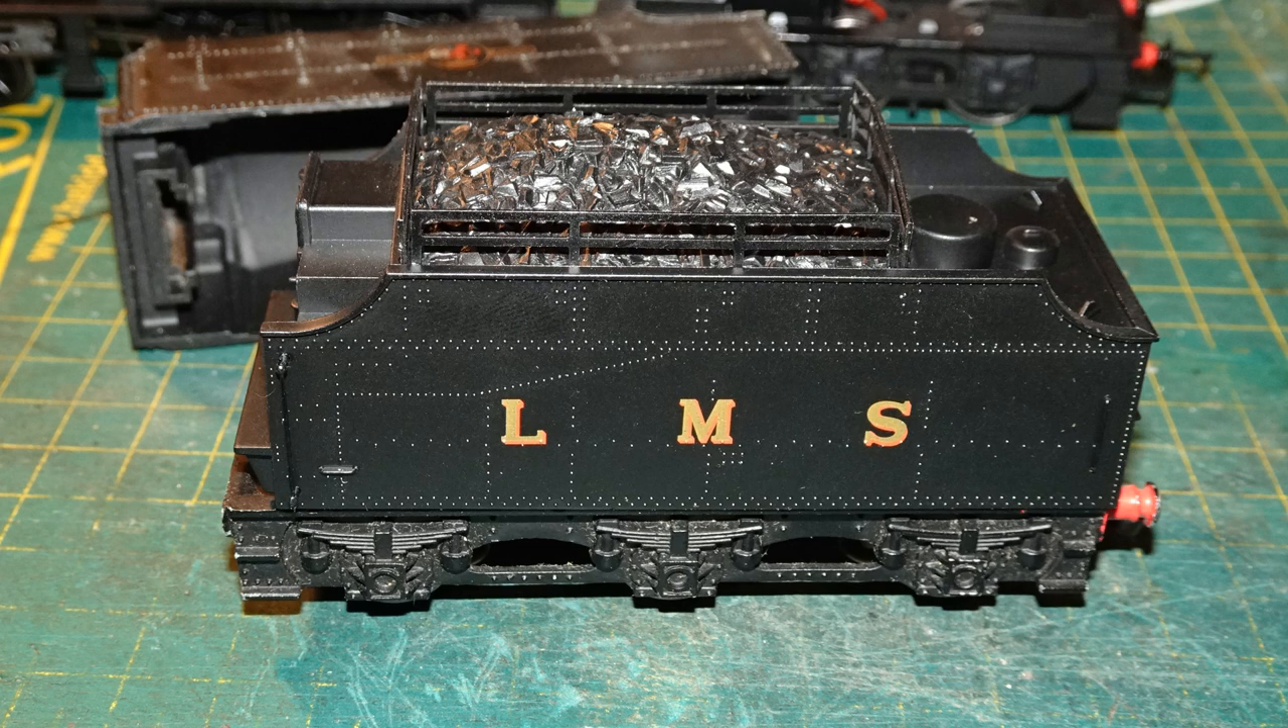I tried the plastic body from the 4P tender on the 8F tender chassis. It seemed to fit quite well.